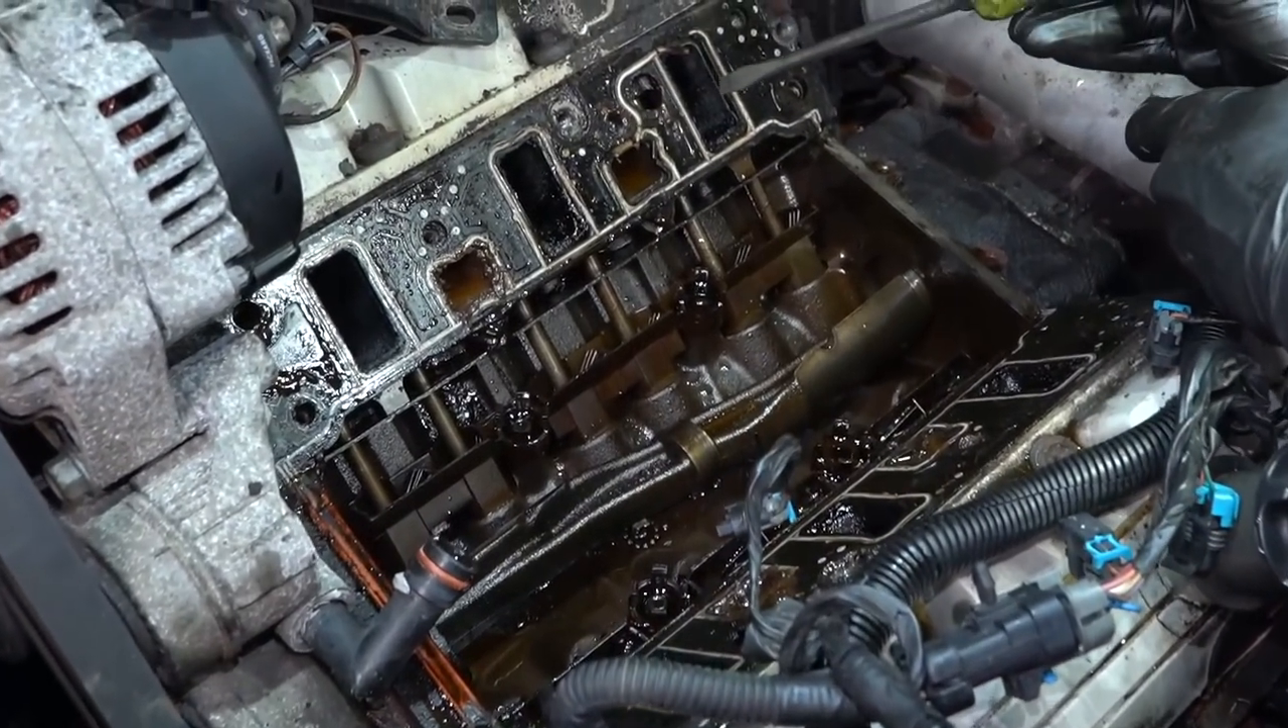Now that I have the intake off of there, we can have a nice clear look at our gasket area.